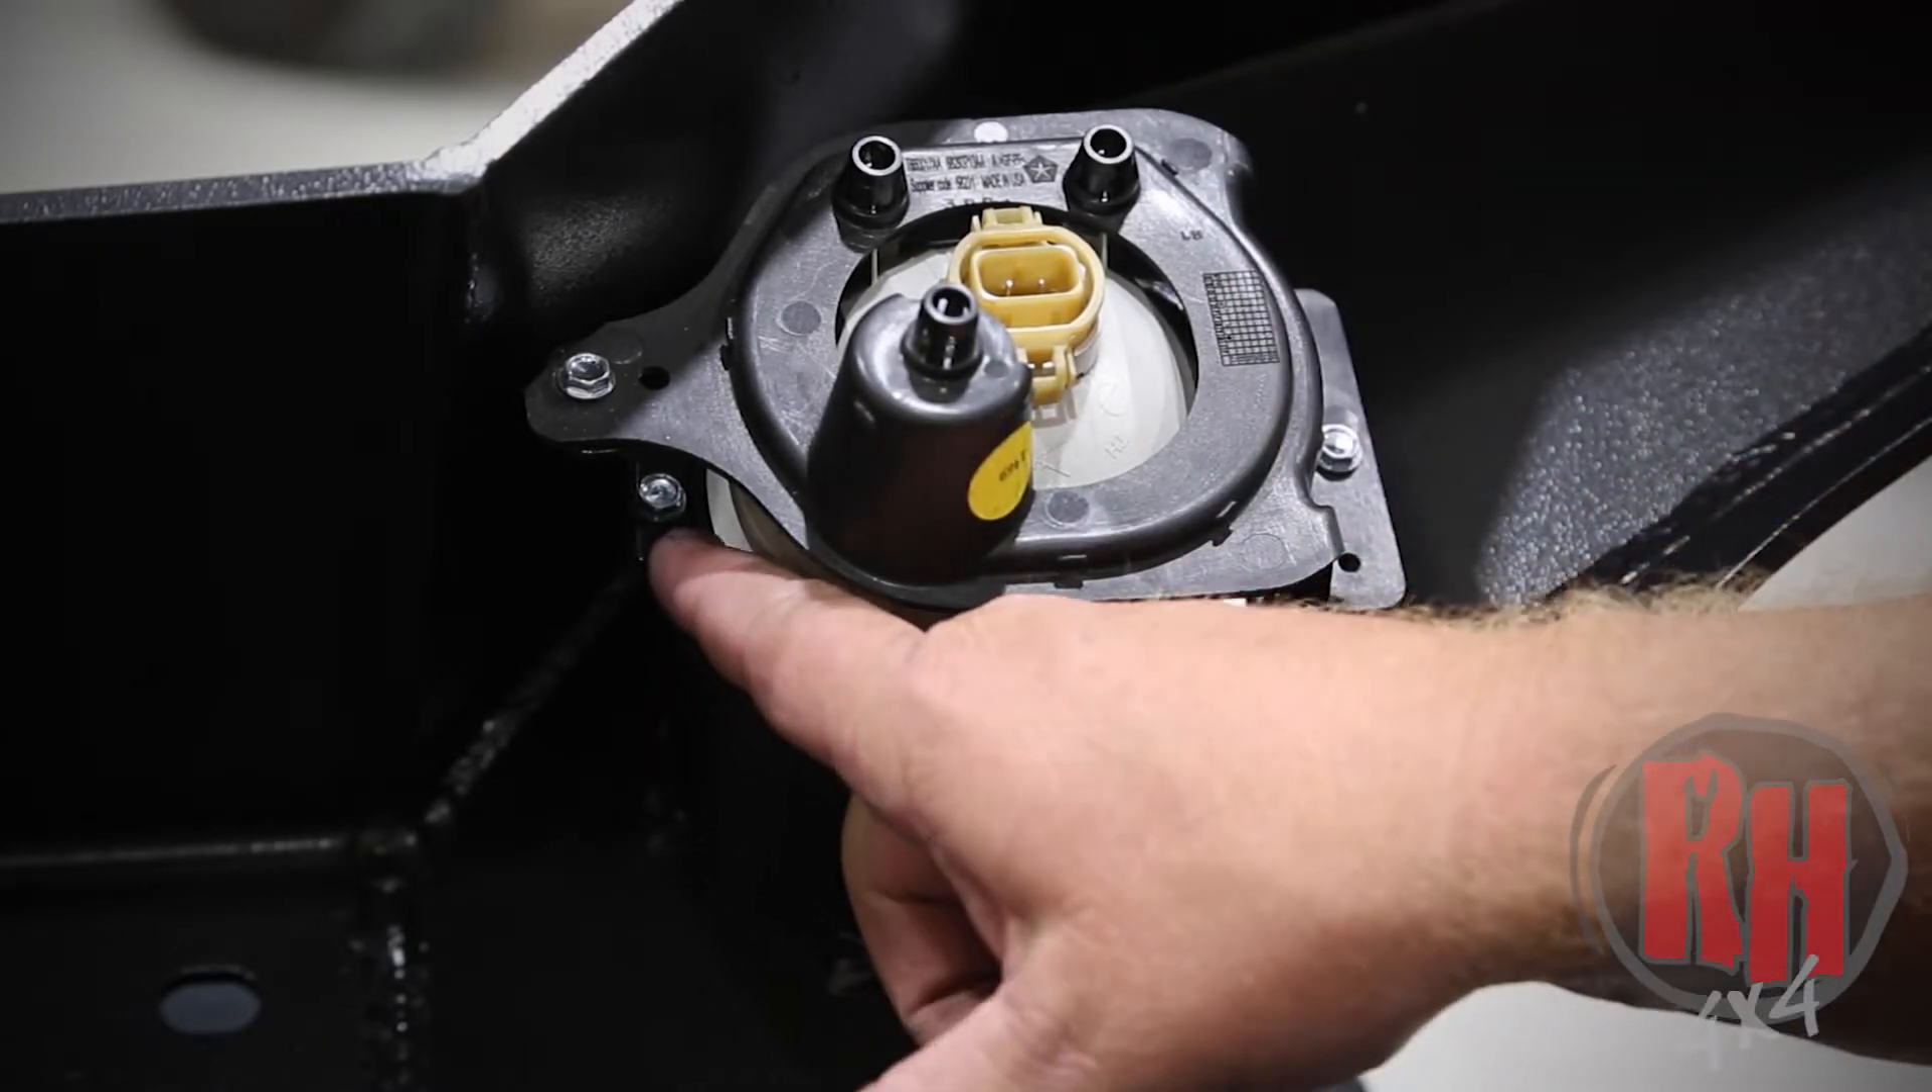So here we're showing the halogen installed. We went ahead and mounted it on this side with a self -tapping screw in the hole.